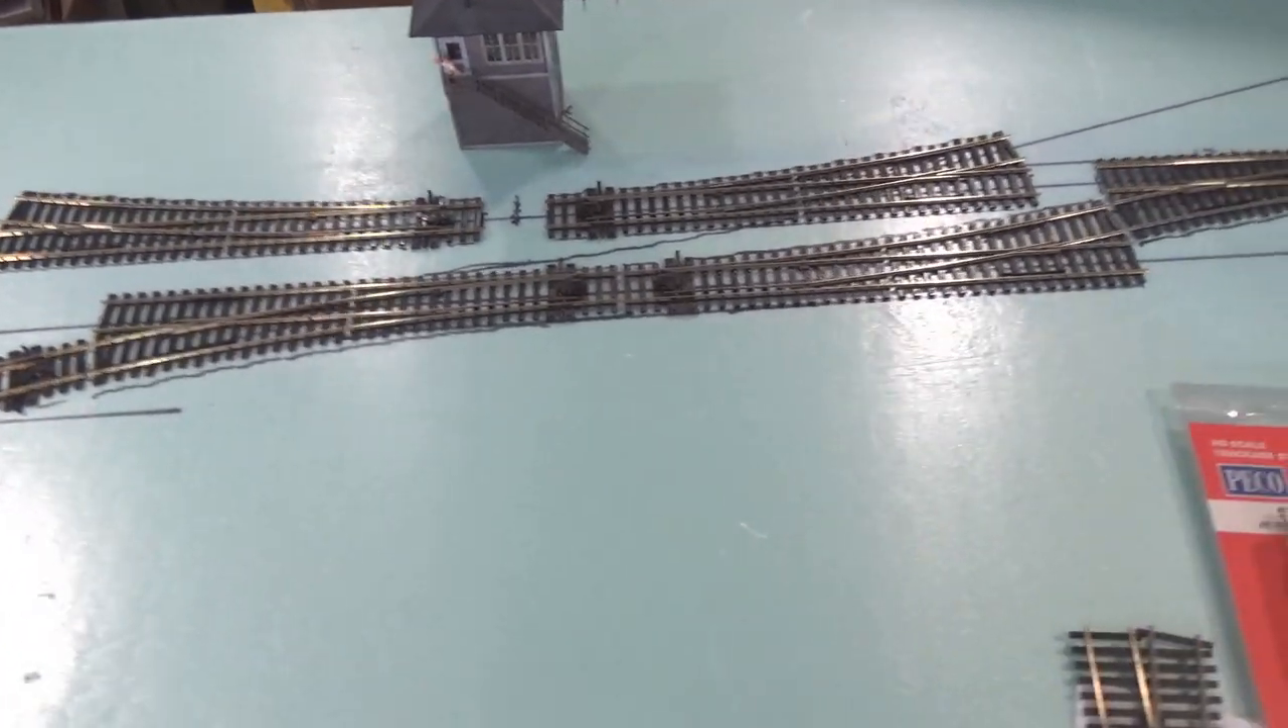So we've got all of the turnouts in place there all laid out.